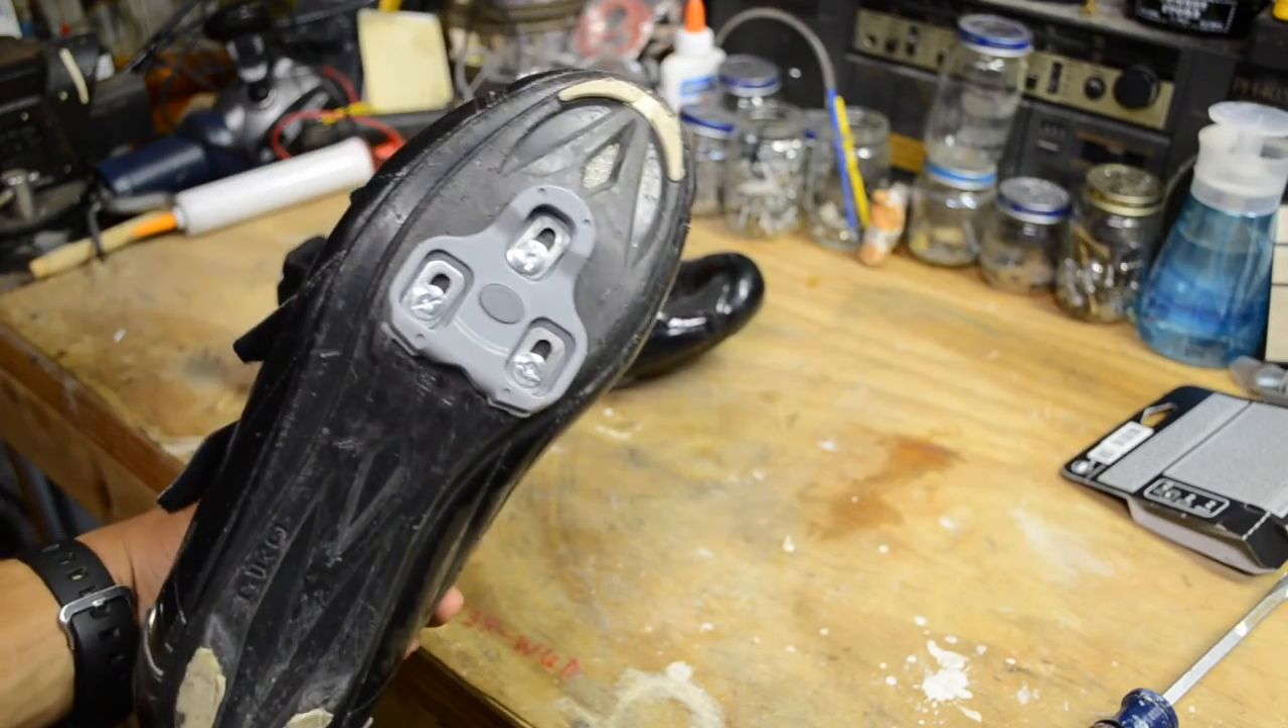All right guys so we got the new cleats on here looks brand new.